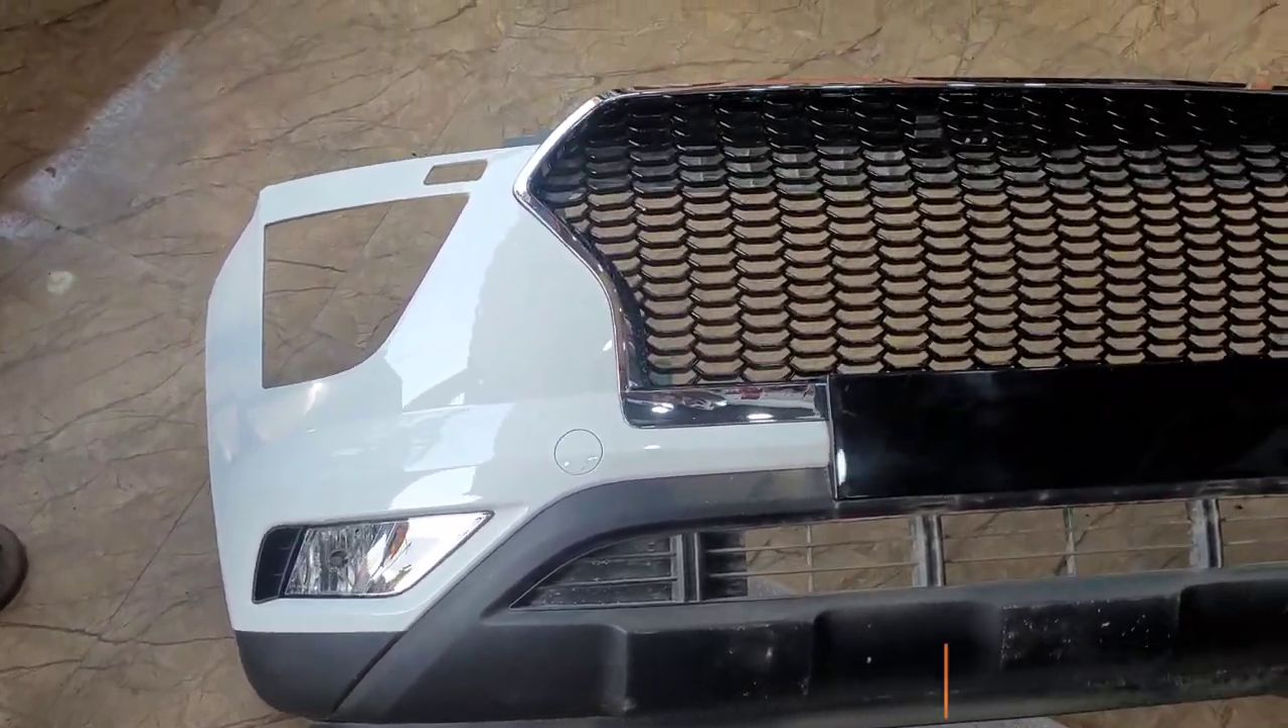आप देख सकते हैं ग्रिल भी हो गई है।